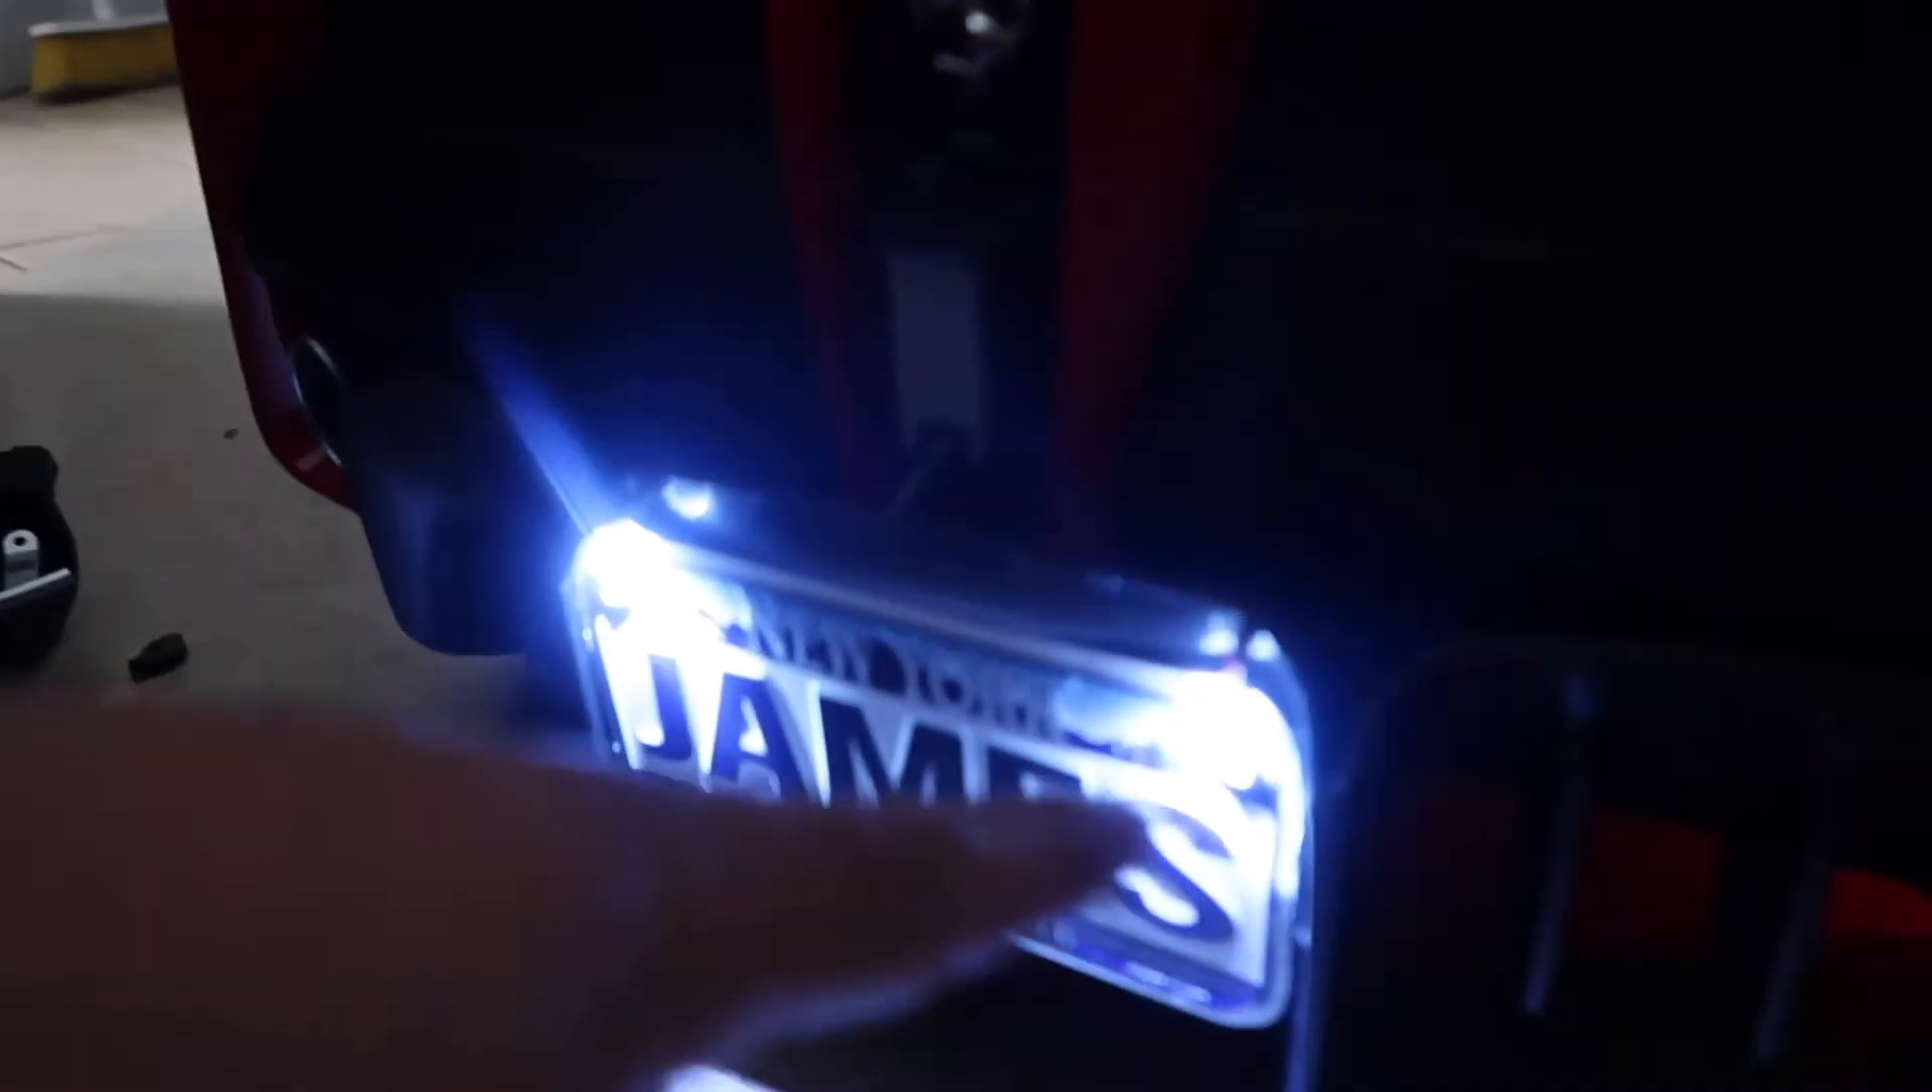I I did add two LED lights here to his plates so I can light up his actual plates.